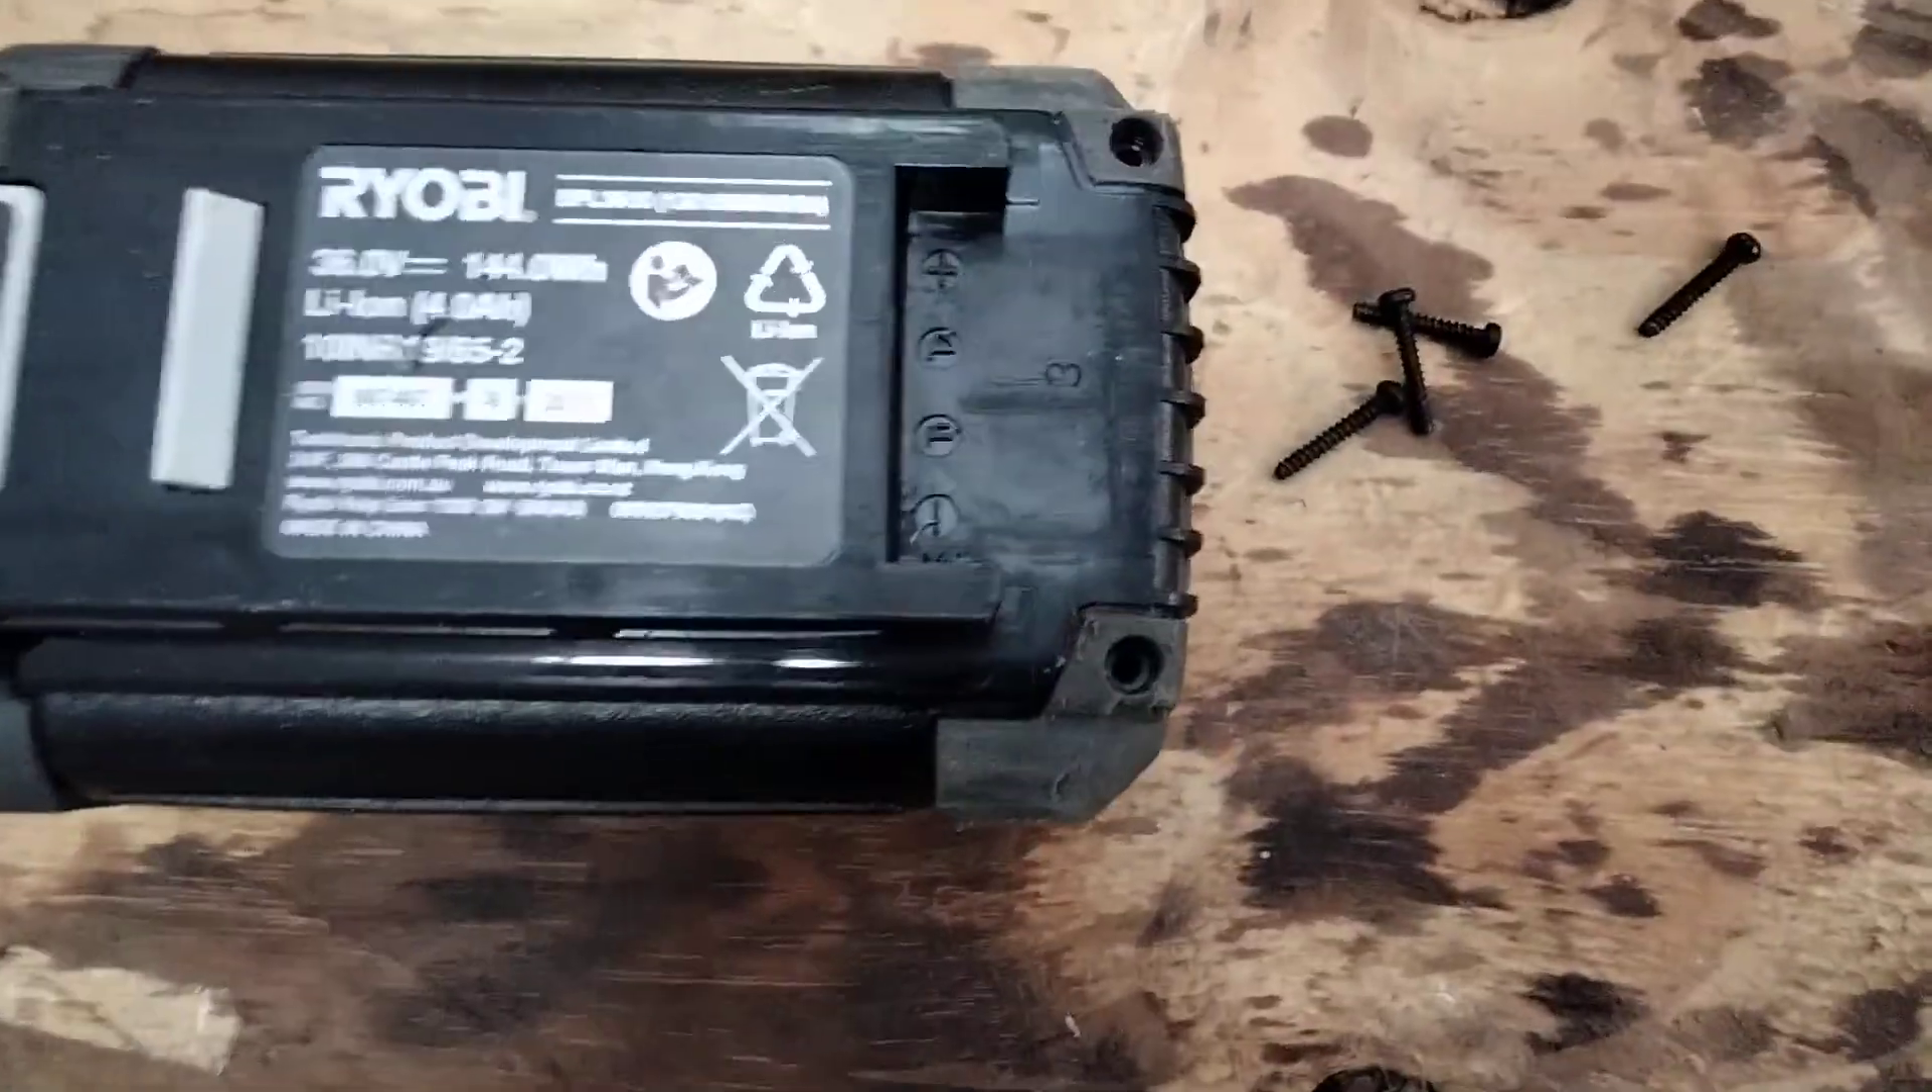Okay got the four screws out.